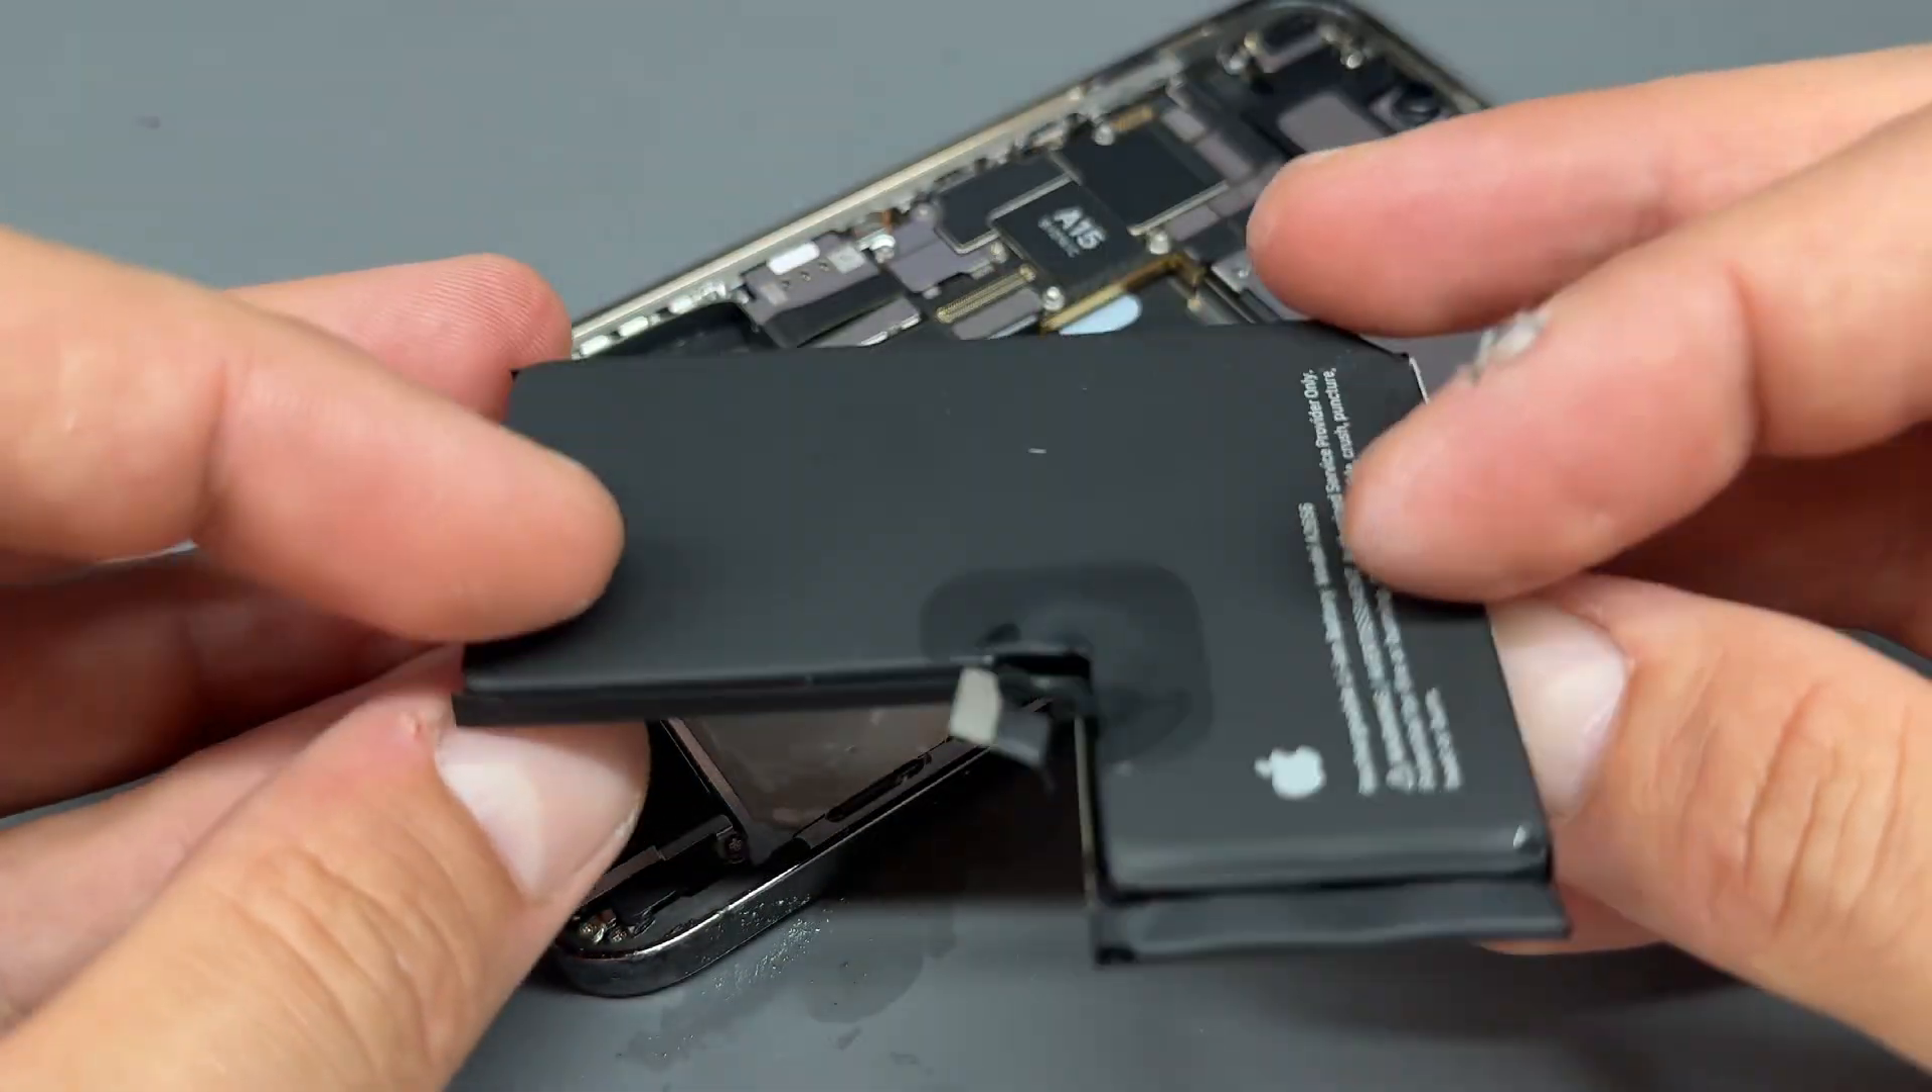So that's that old battery removed.